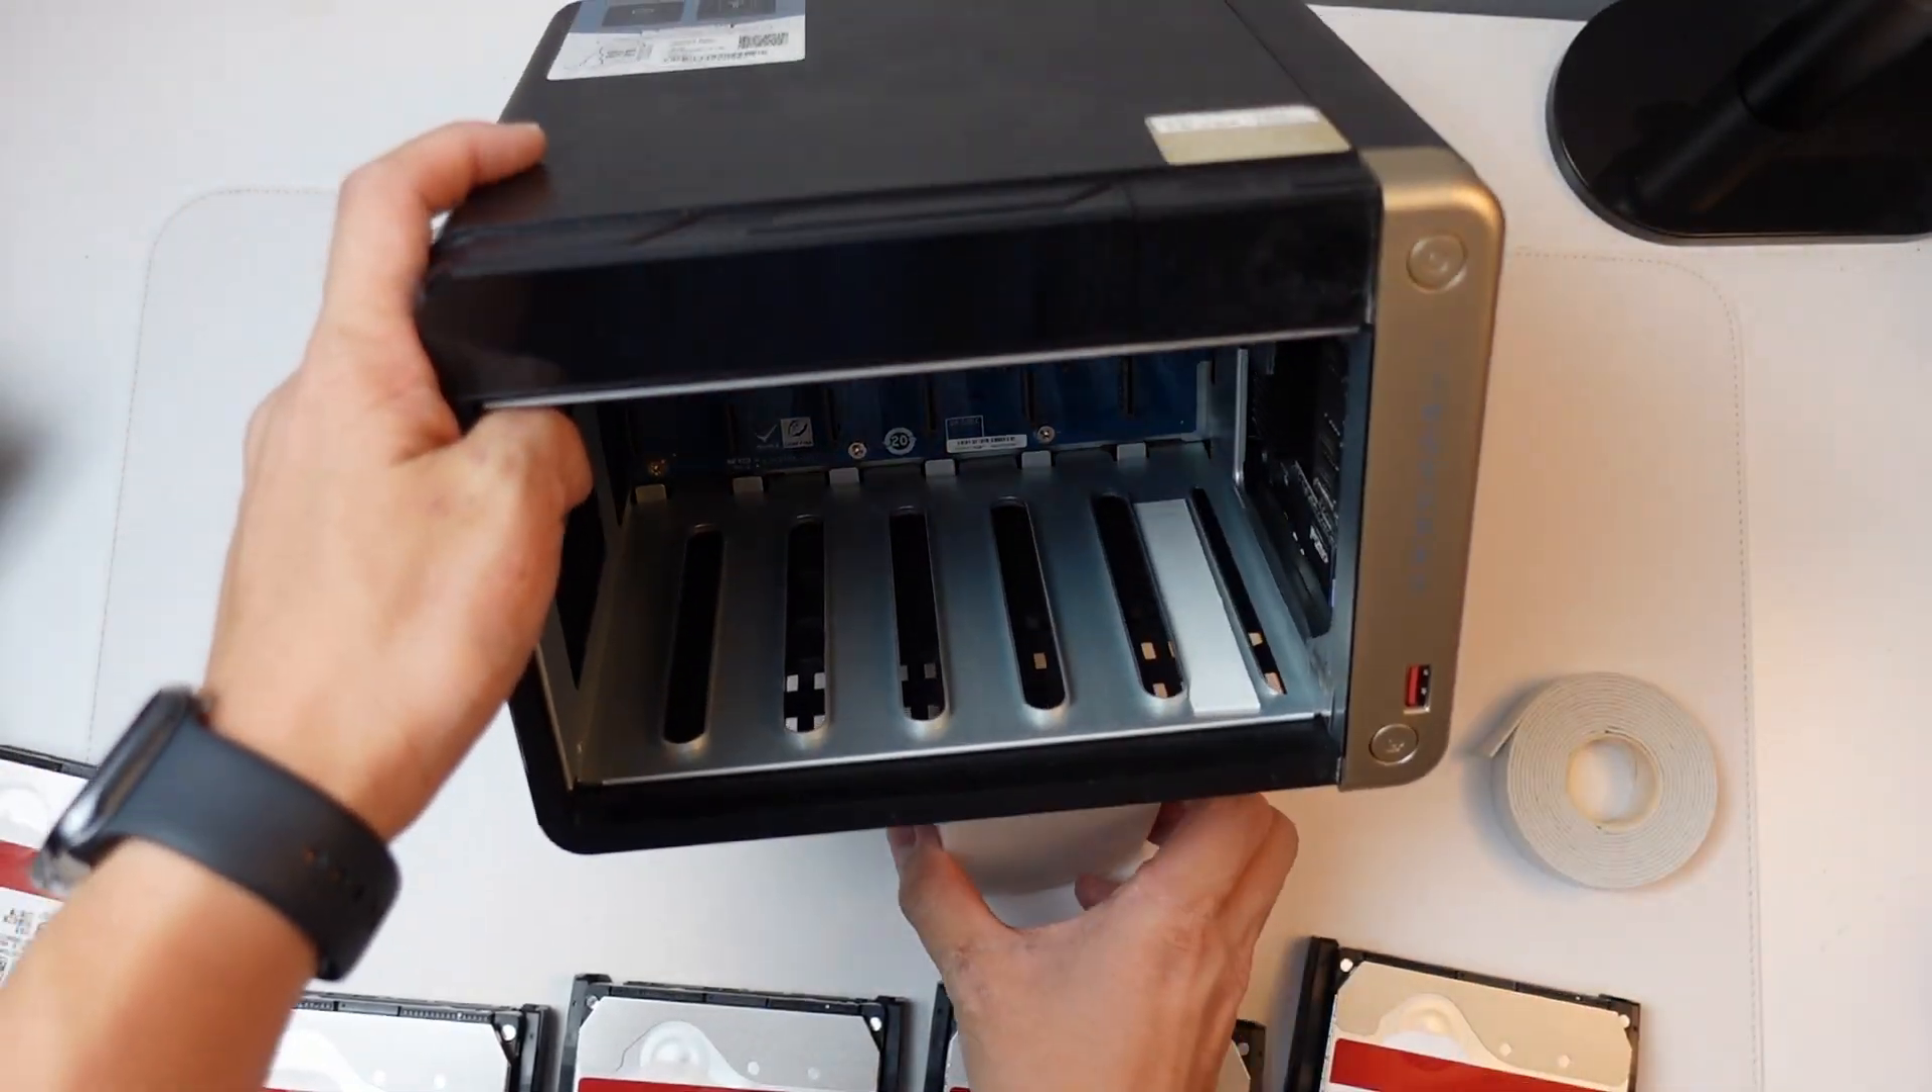So I've taken out the hard drives and basically what we're going to be doing is to be placing this kind of sticky tape kind of like the way that we've done here already.